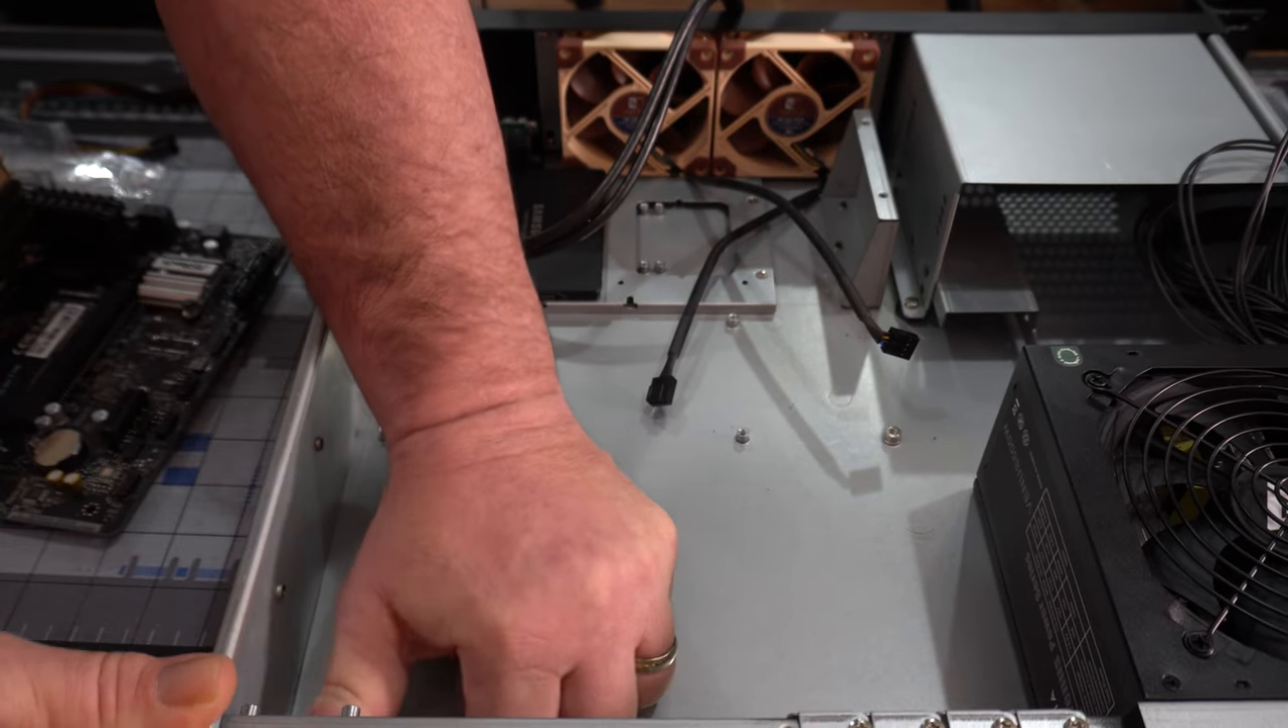So, first off, I went ahead and replaced the Molex fans with the Noctuas out of the old Proxmox build.